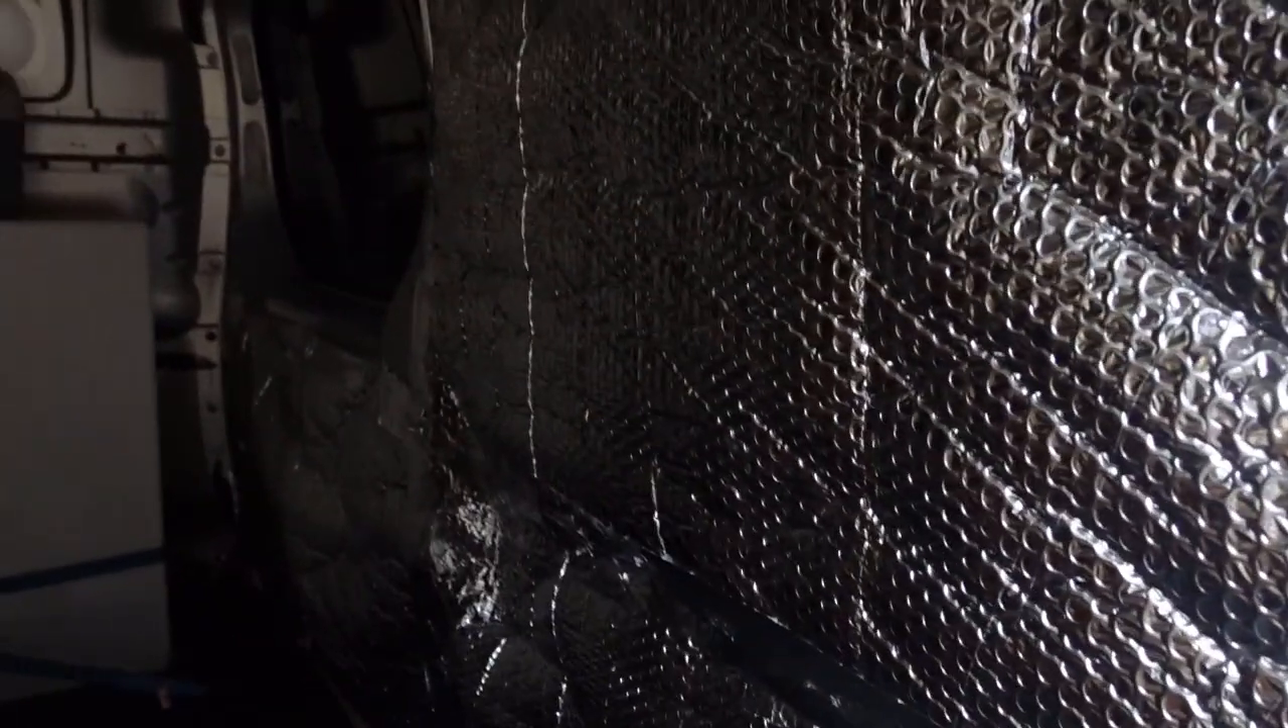I've put the foil insulation on top so that's all done.